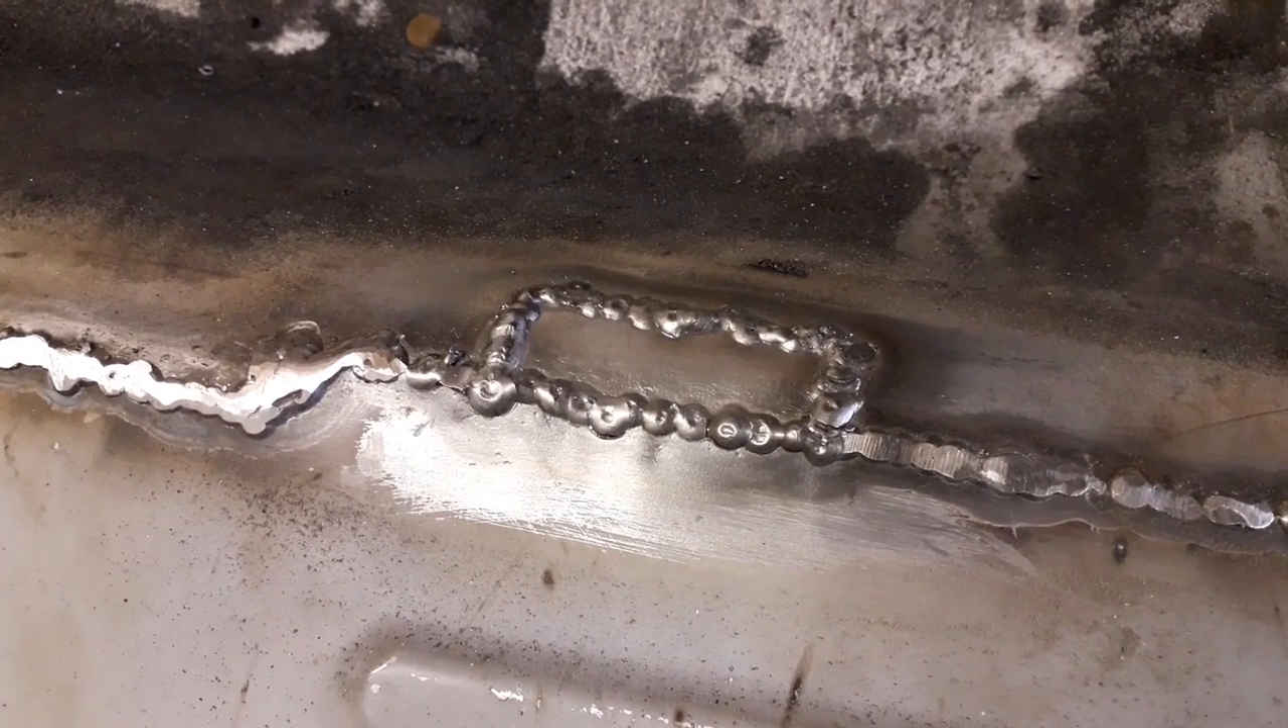So I've got my little patch all welded in now.